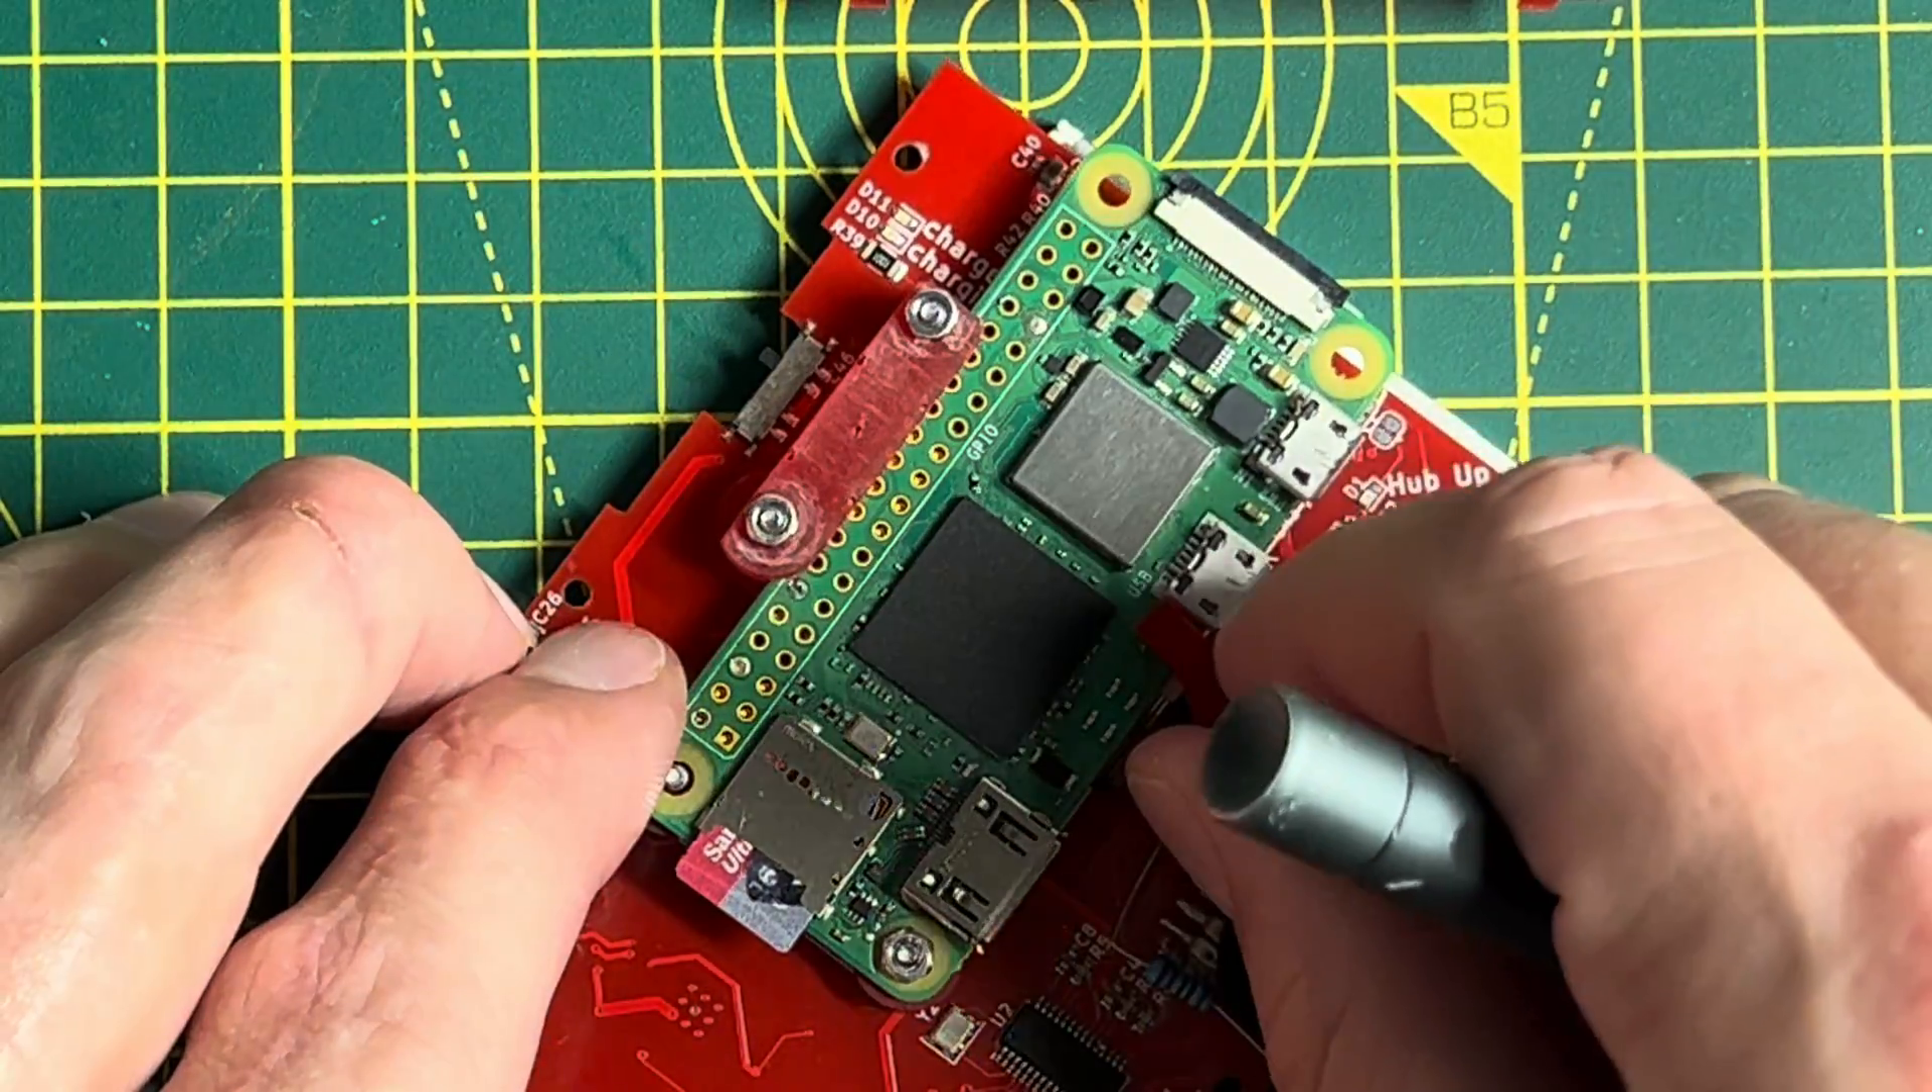Without doing any soldering, we've made a mechanical connection between my motherboard and the Raspberry Pi Zero.